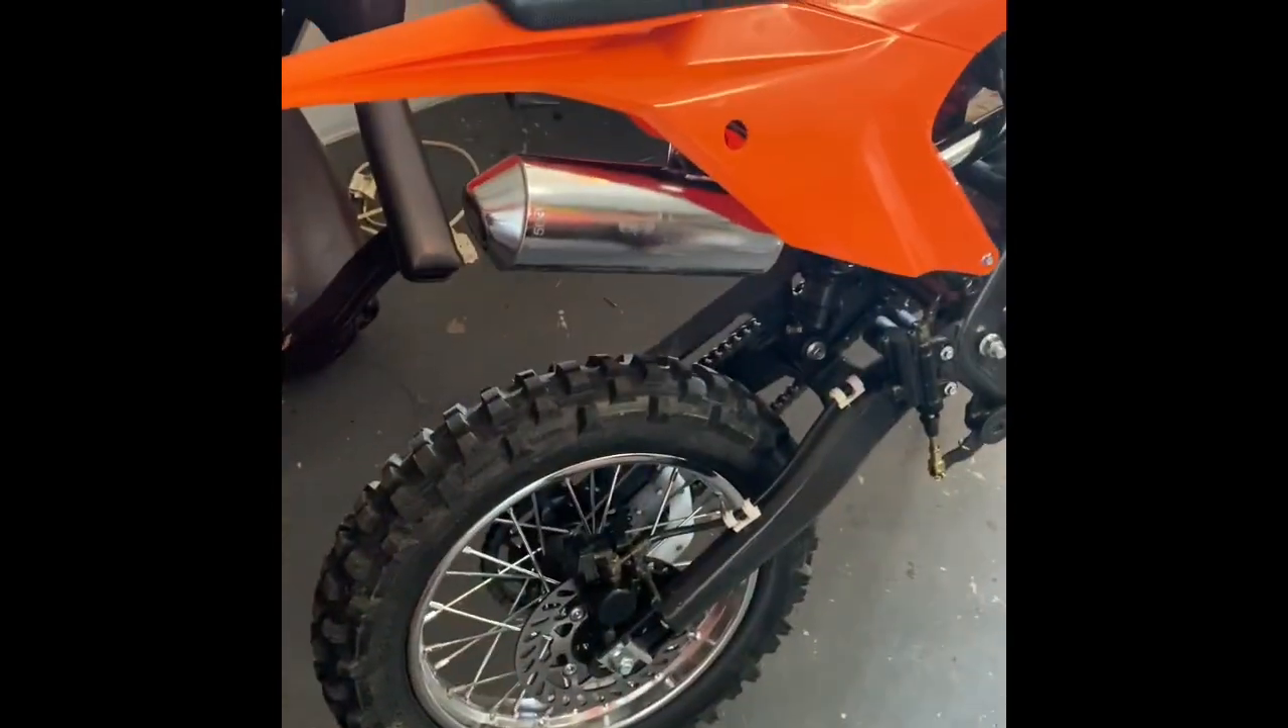Finished up the muffler and got it installed back on the bike.